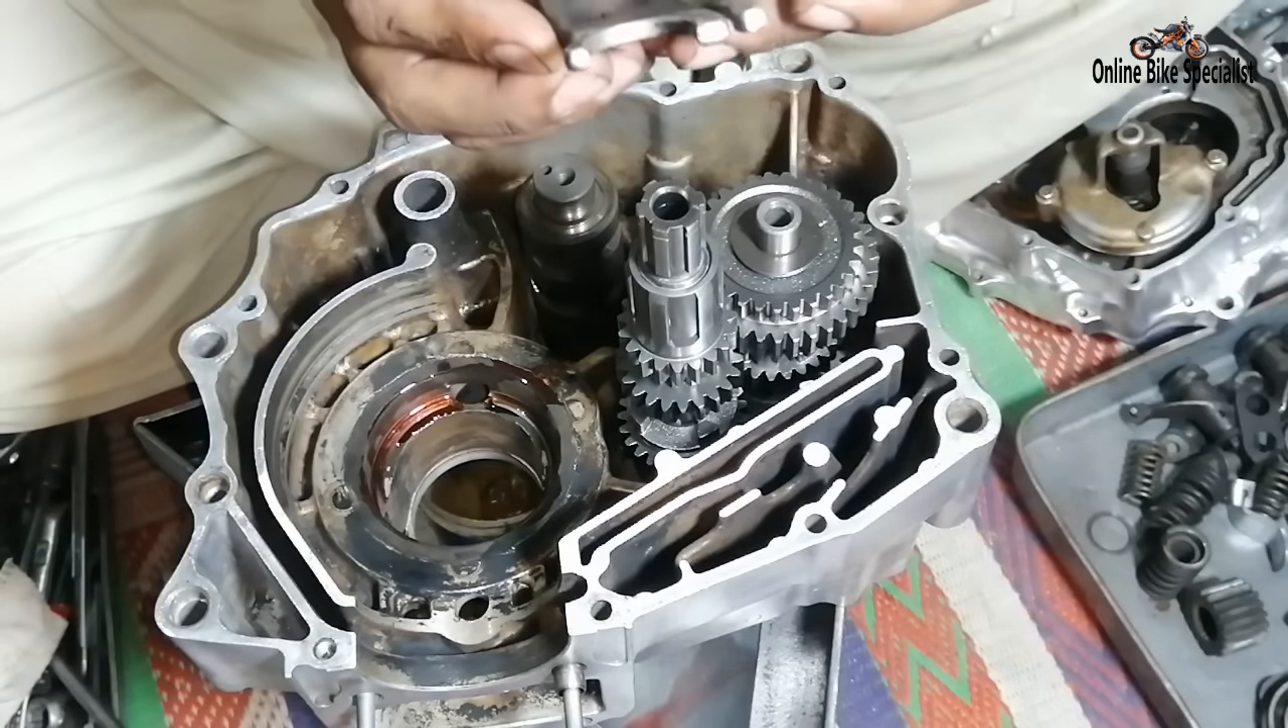تو دوستو یہ شافٹیں فٹ ہوگی ہیں۔